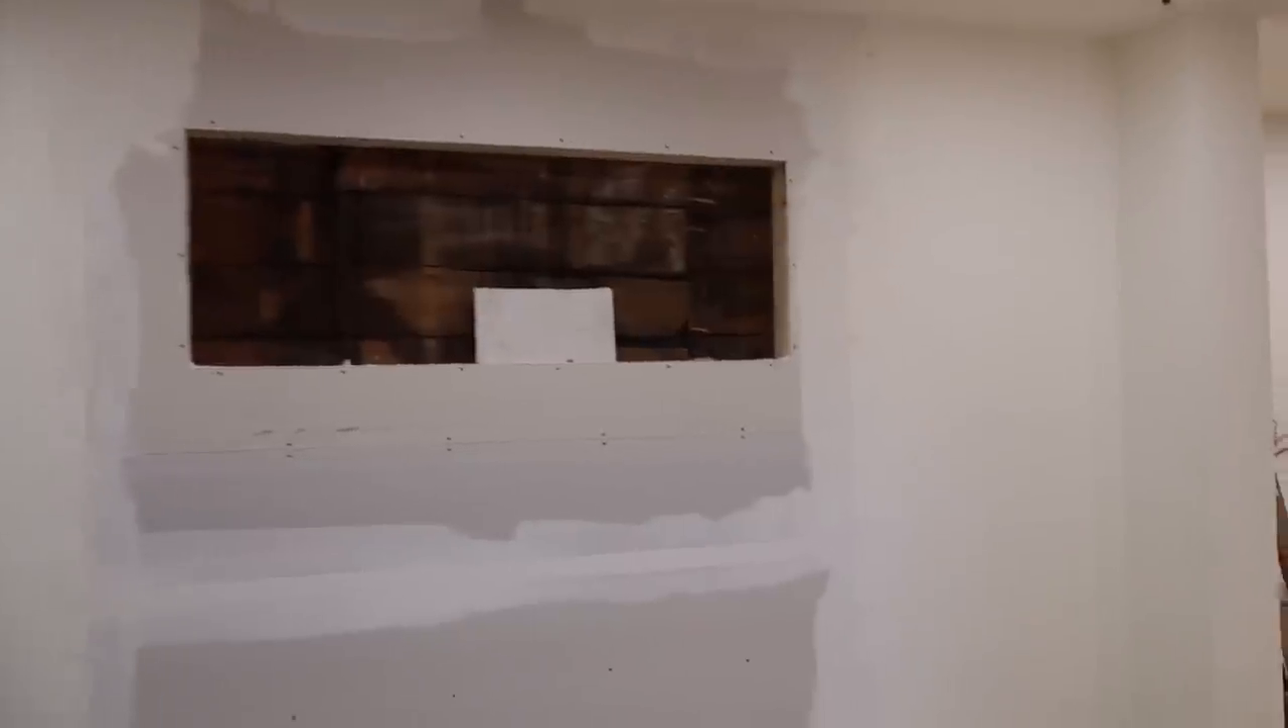We're eventually going to install a really cool stained glass window here. Not done yet.